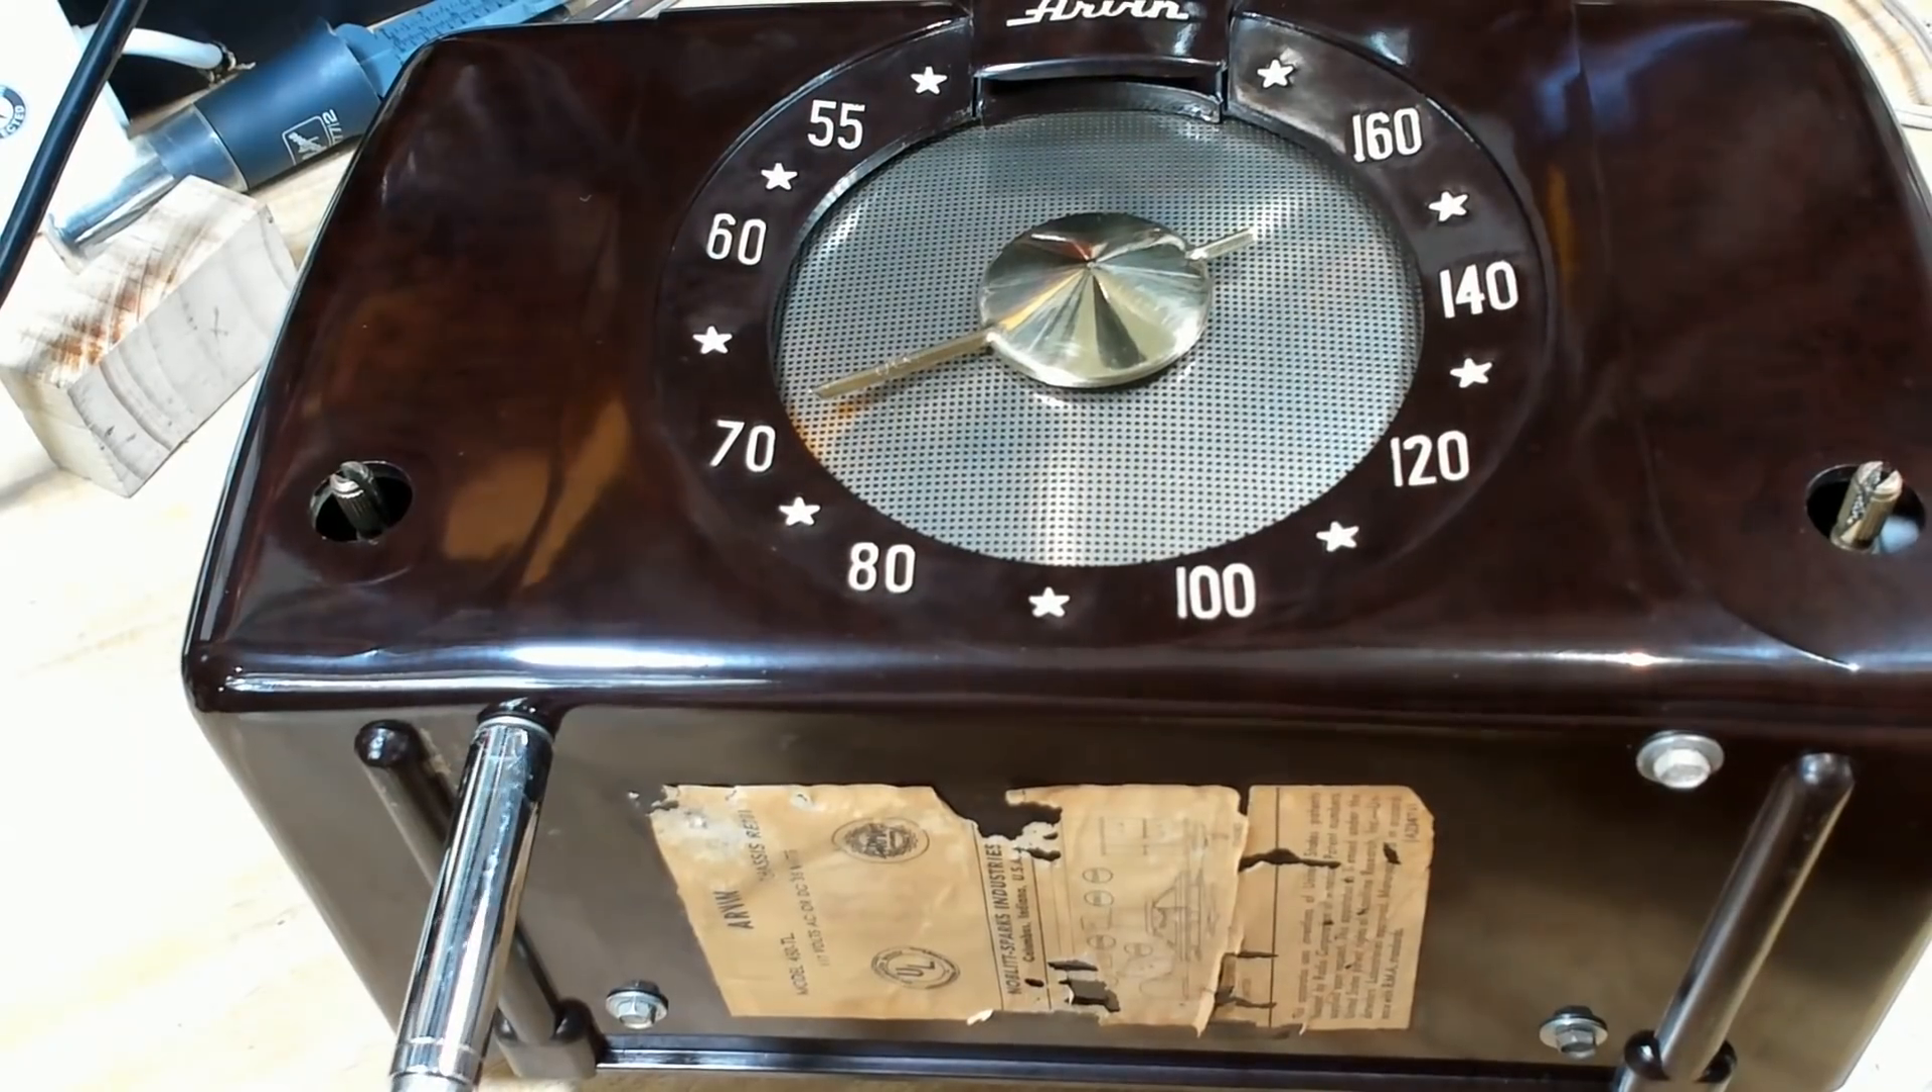So I'll just put the screws in all I need now is the knobs.